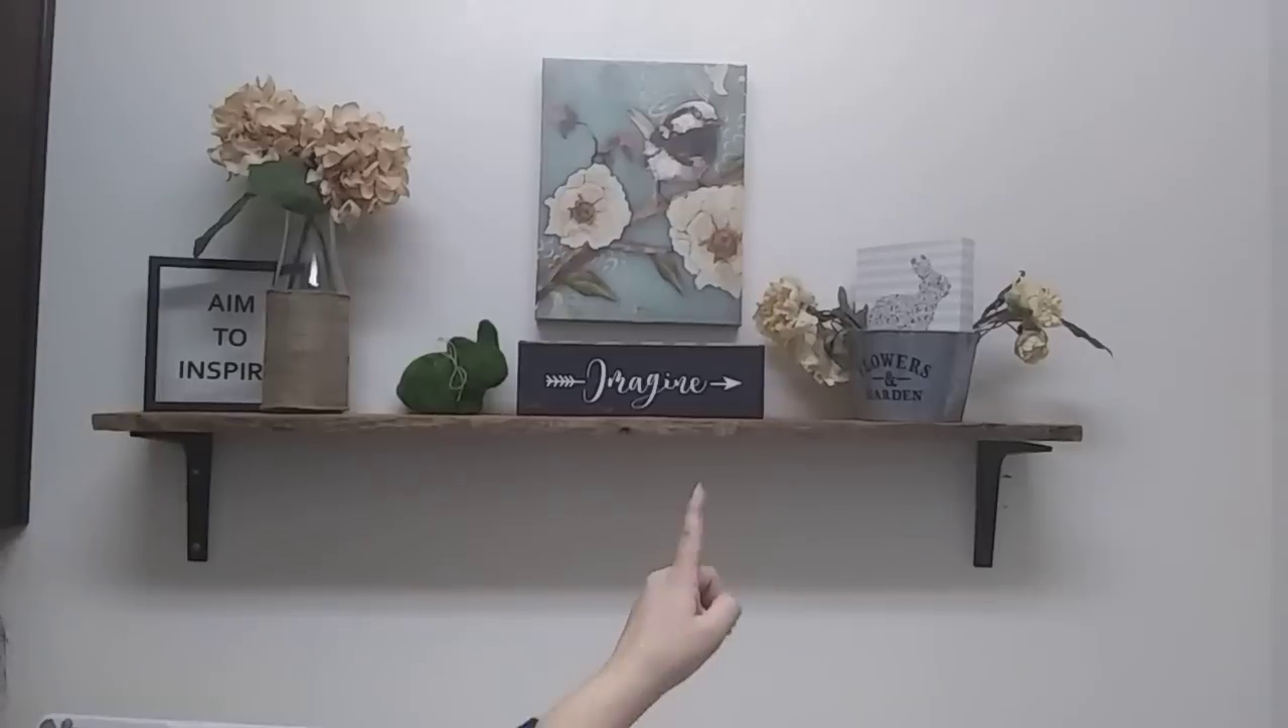So I did finish putting those Ikea brackets up.